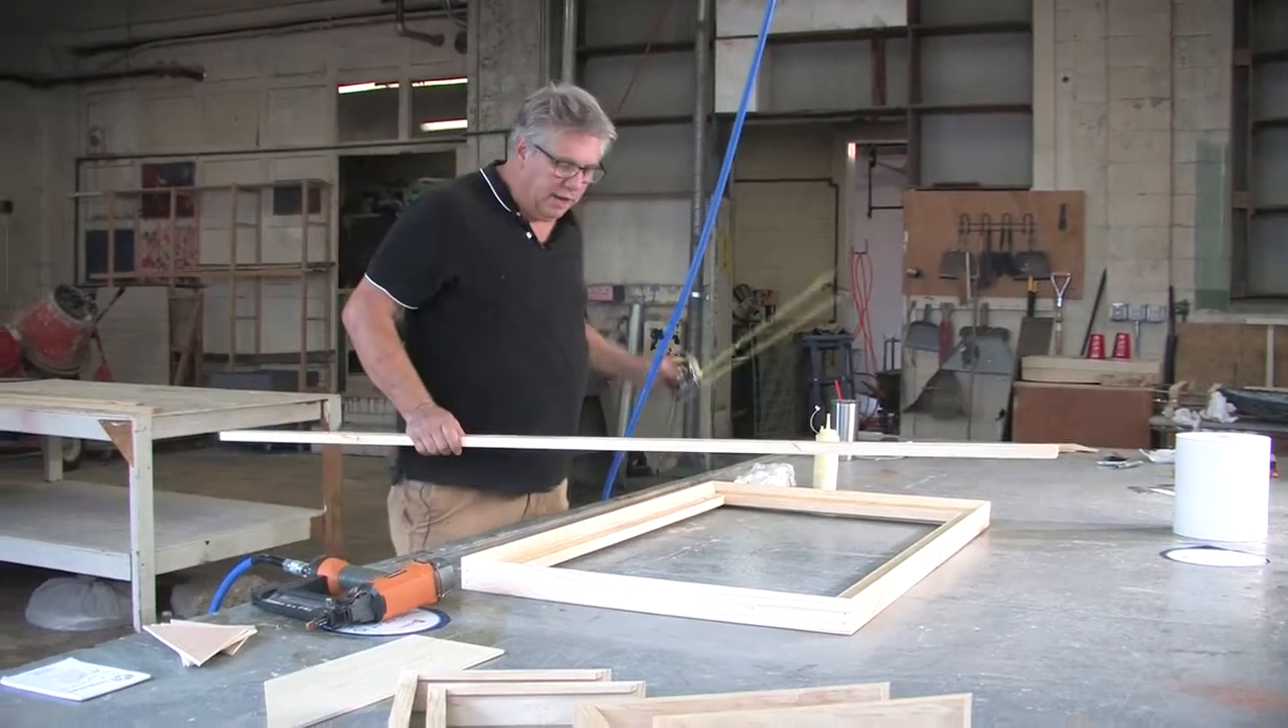And so now we have the frame almost completed. The only thing we have left to do are to put our corner blocks in and a center crossbar.